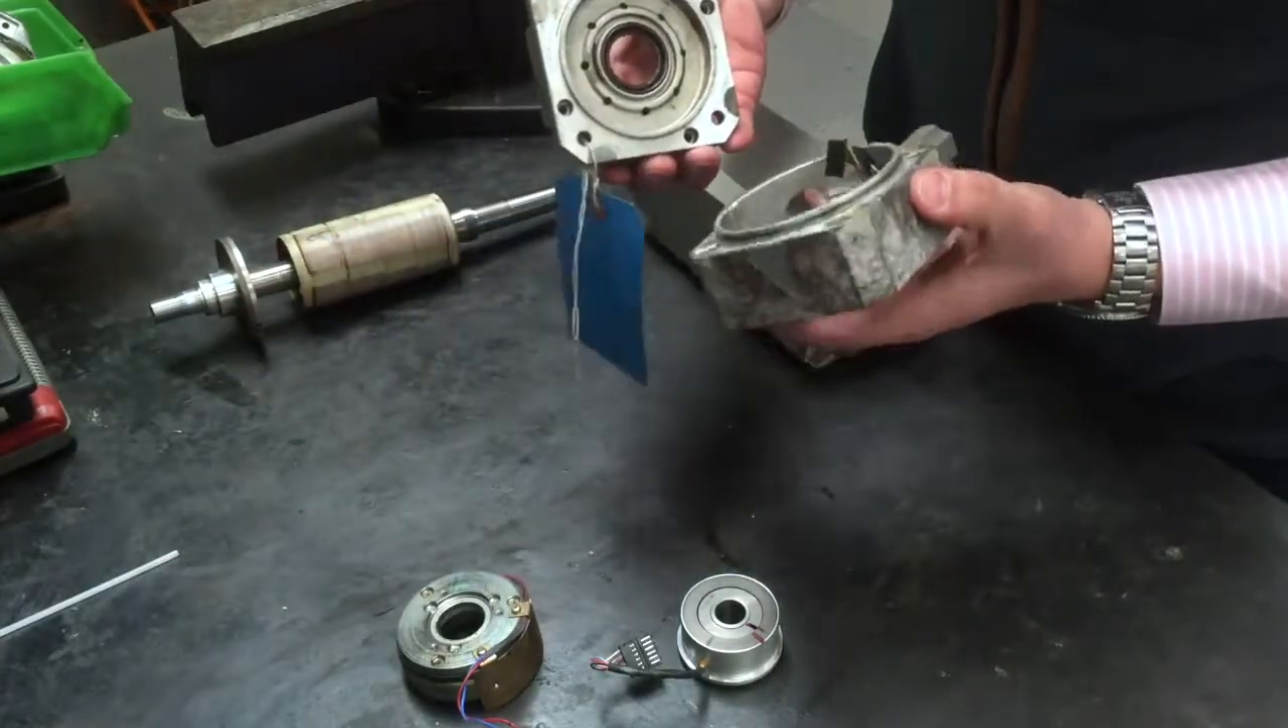As you can see the servomotor has now been stripped down into component parts.